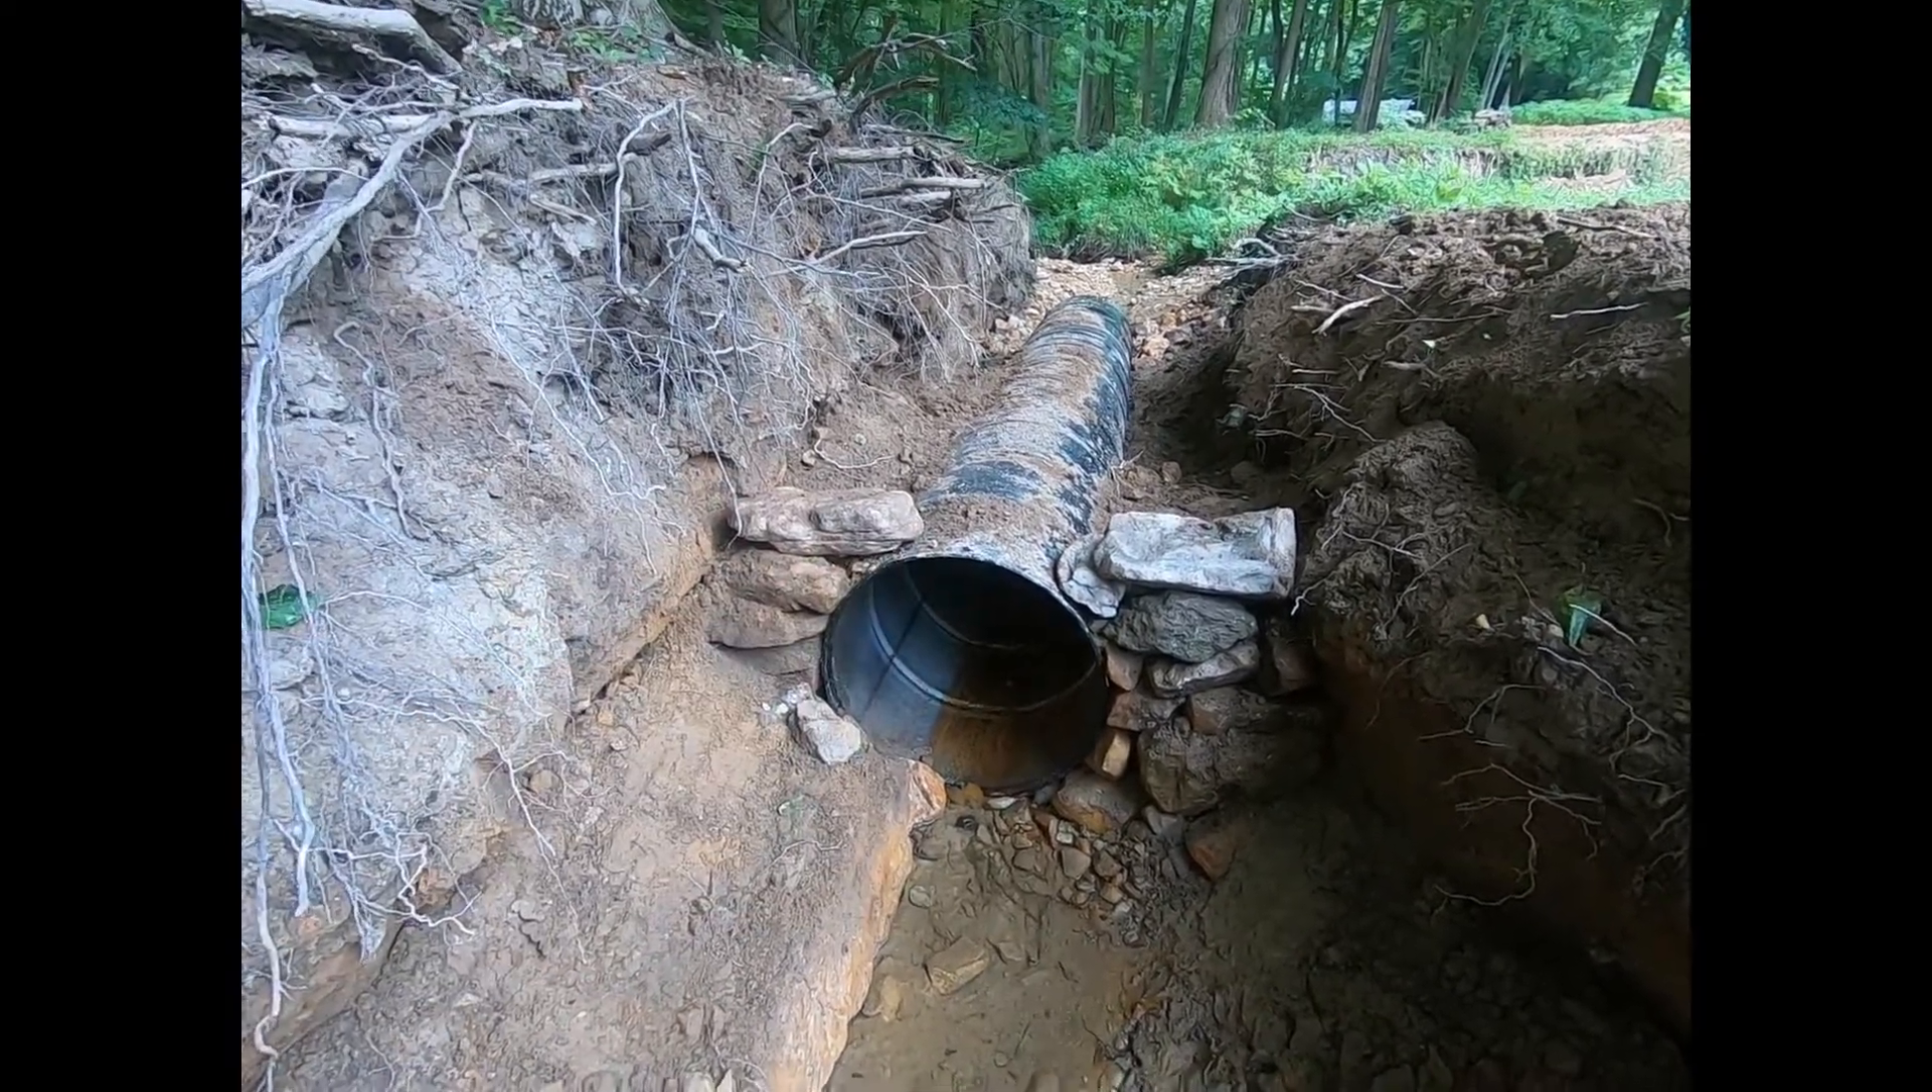This is what I have so far. So I got those big rocks kind of at the entrance of the culvert.